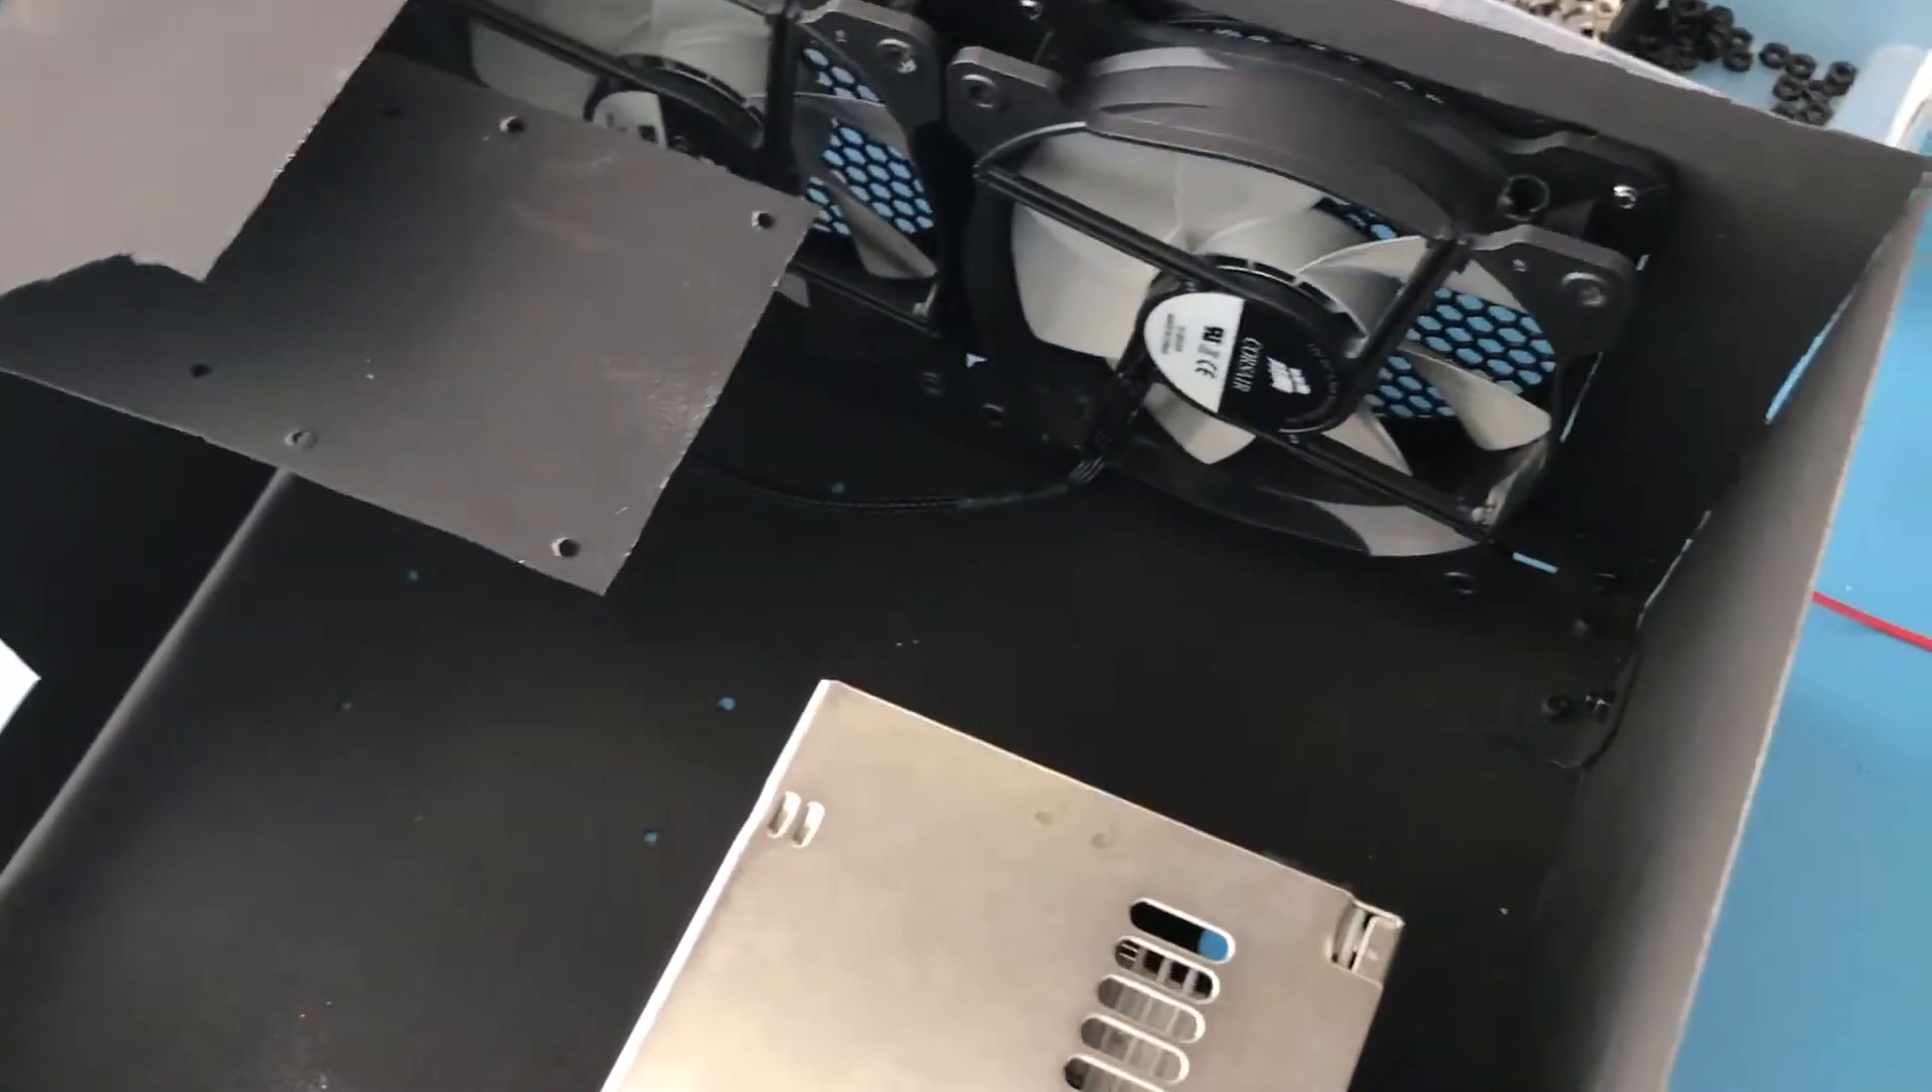I only mounted the fans and the parts but I haven't mounted any of the electronics since things may change while I'm working on it.